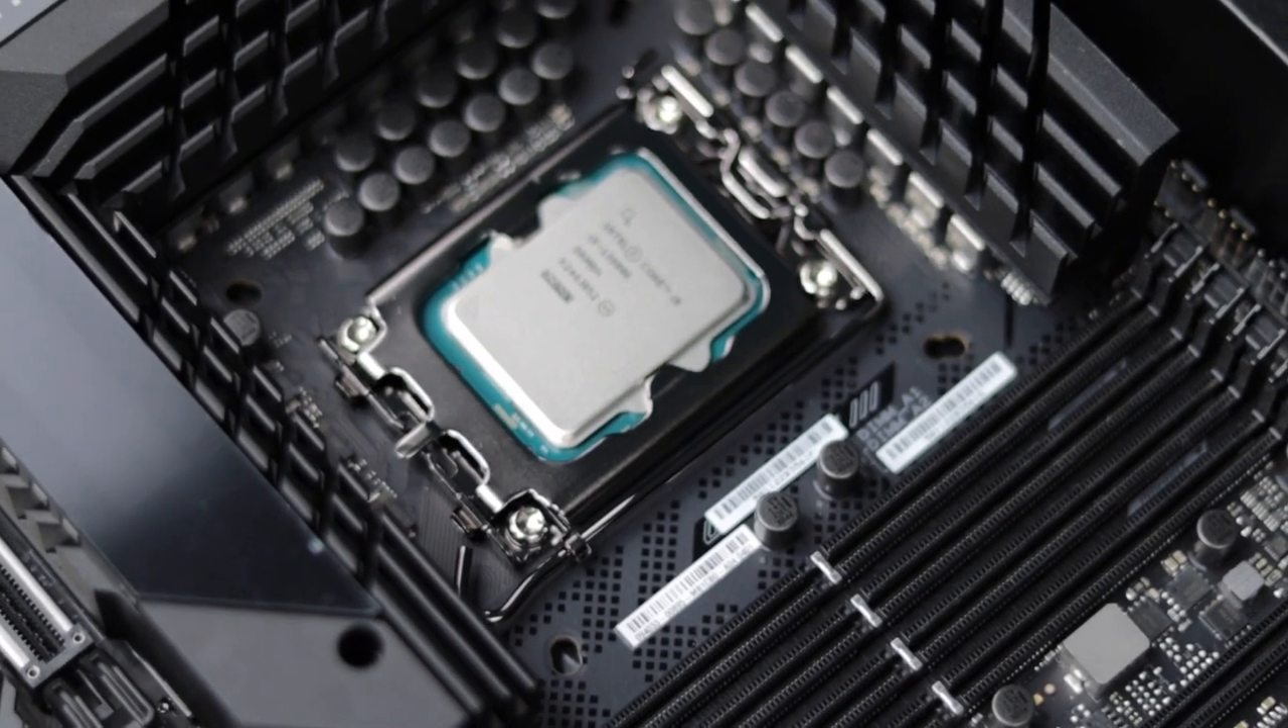The CPU is now successfully installed.